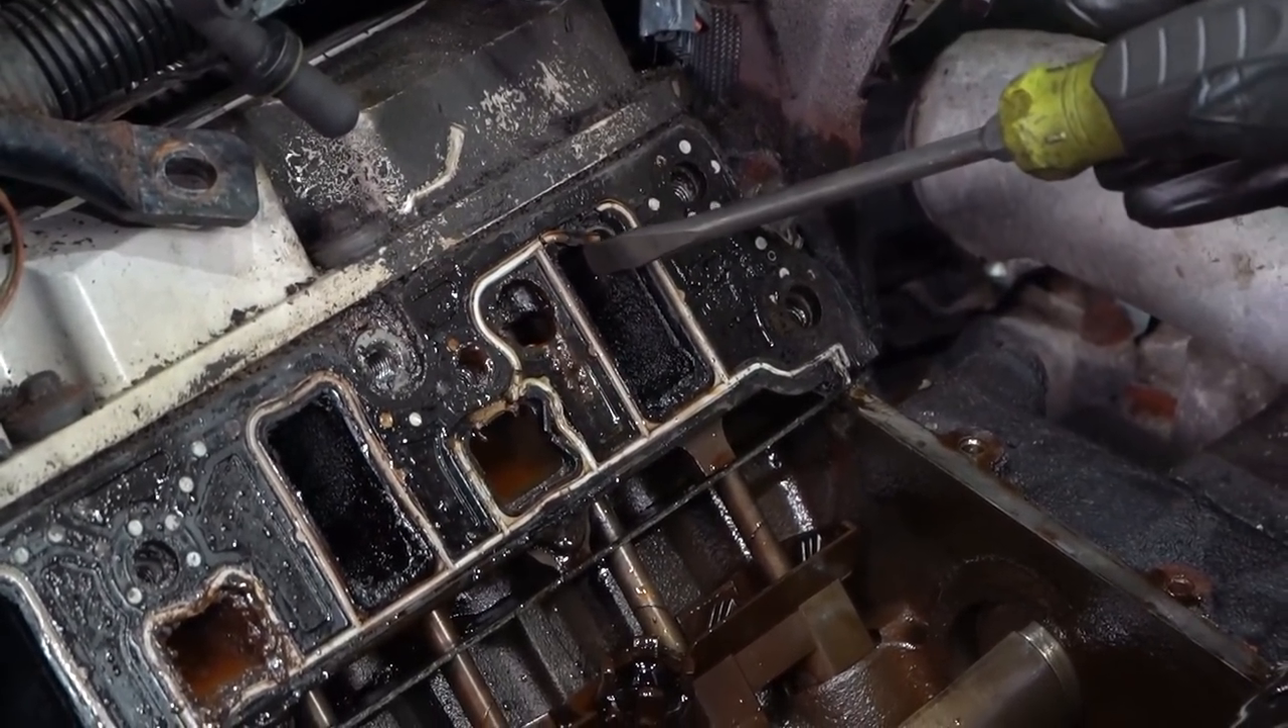Now that I have the intake off of there, we can have a nice clear look at our gasket area.